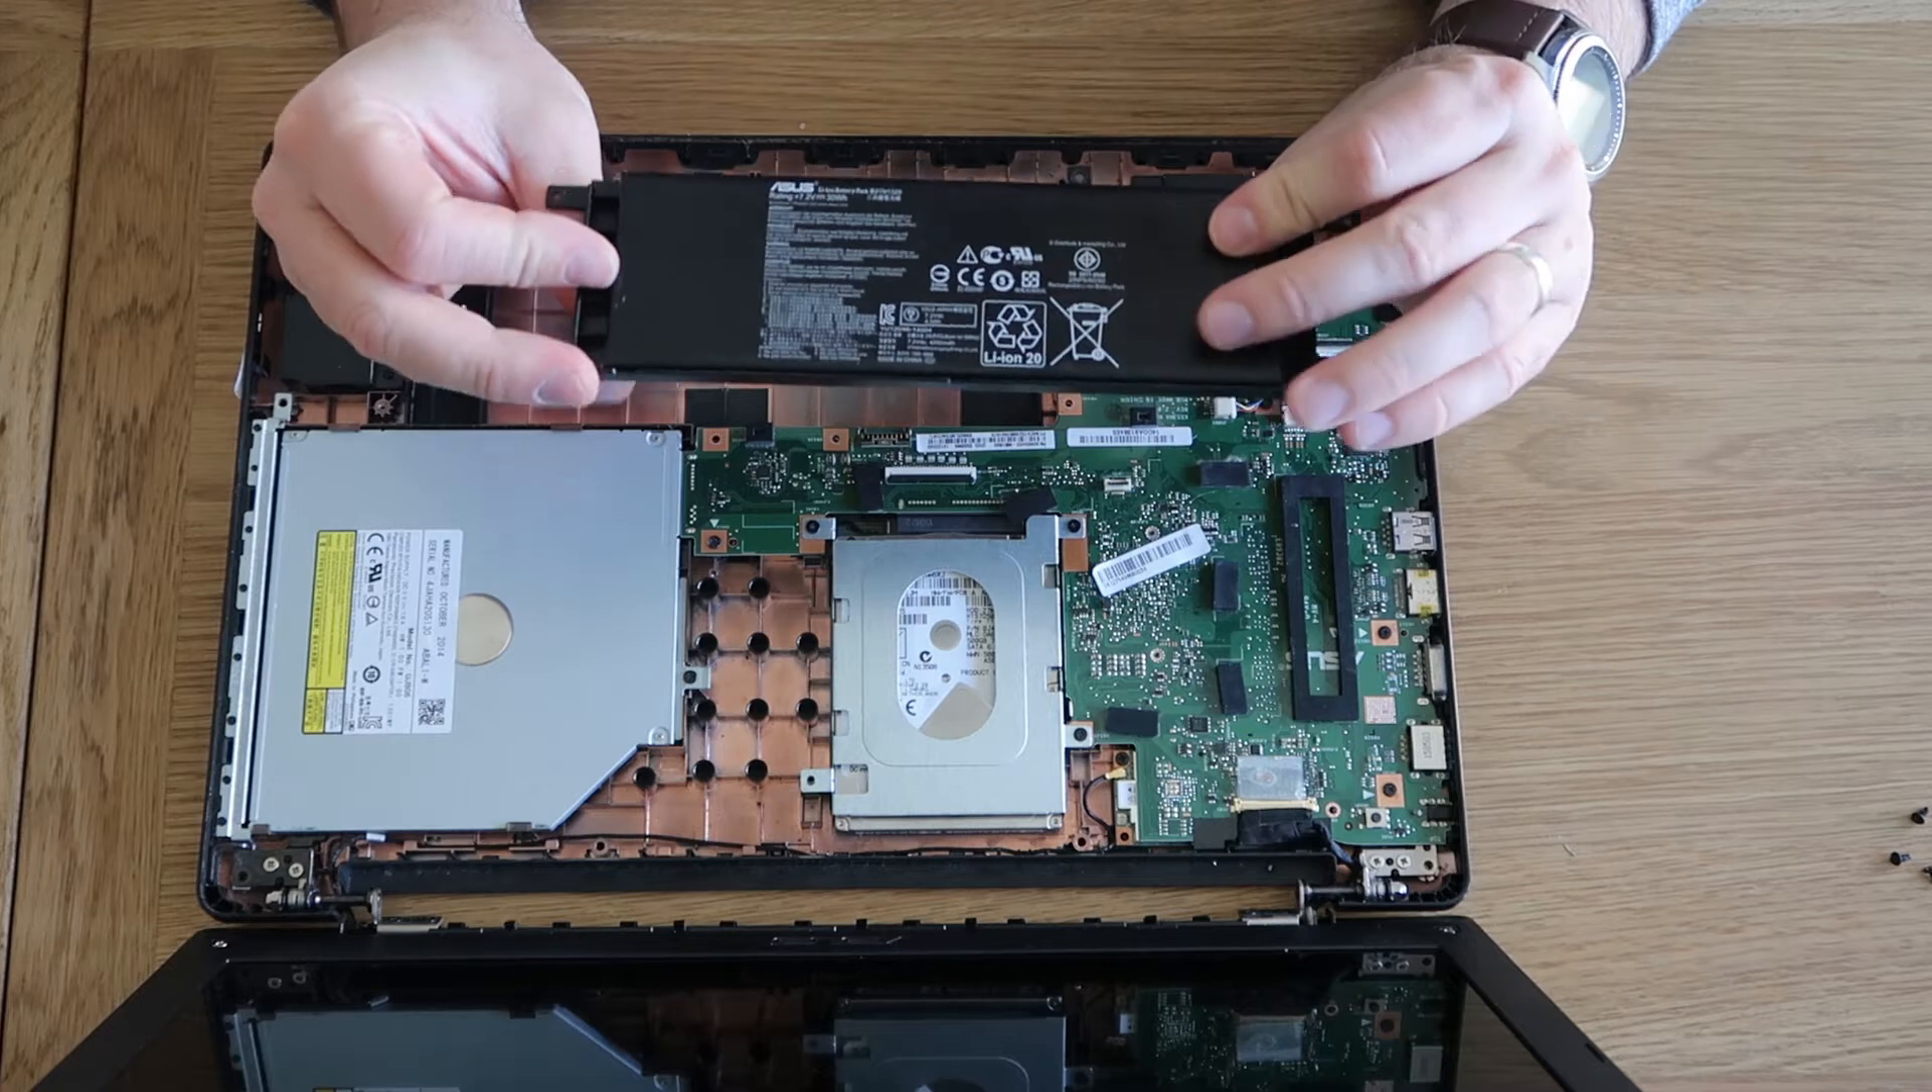So there's our current battery out of the way.